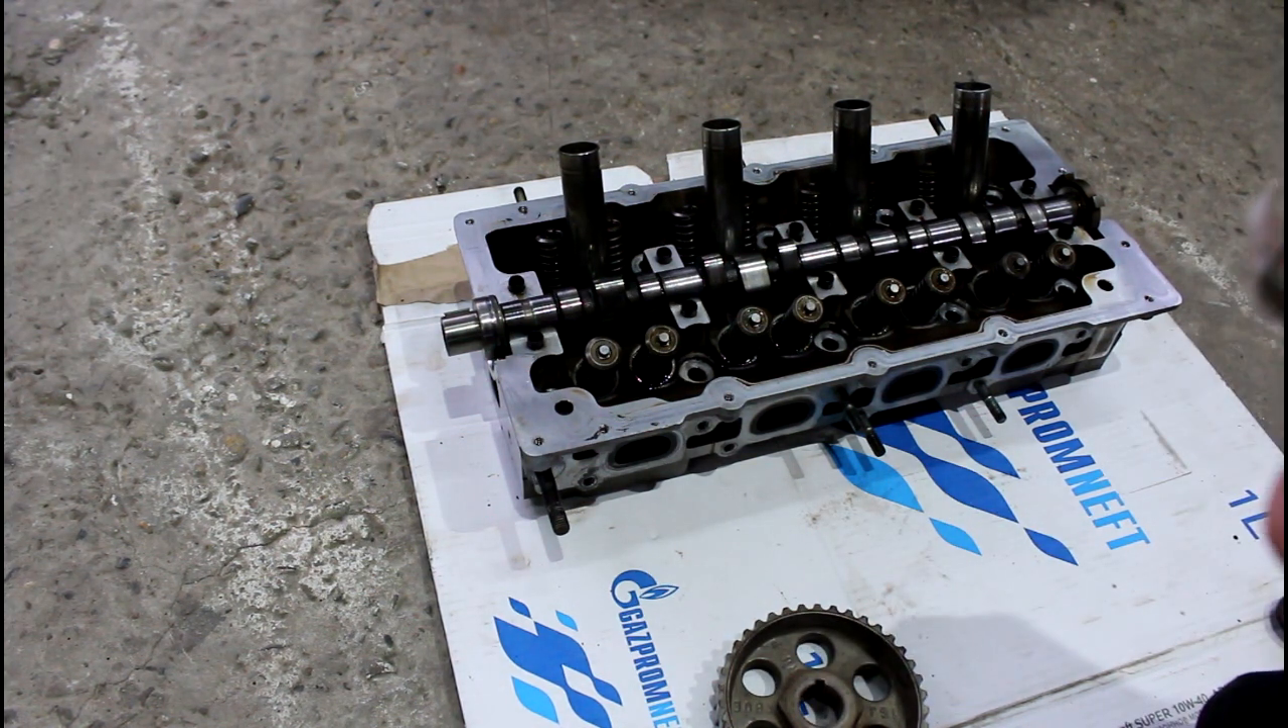Укладываю на место распредвал. Все распредвал на месте.